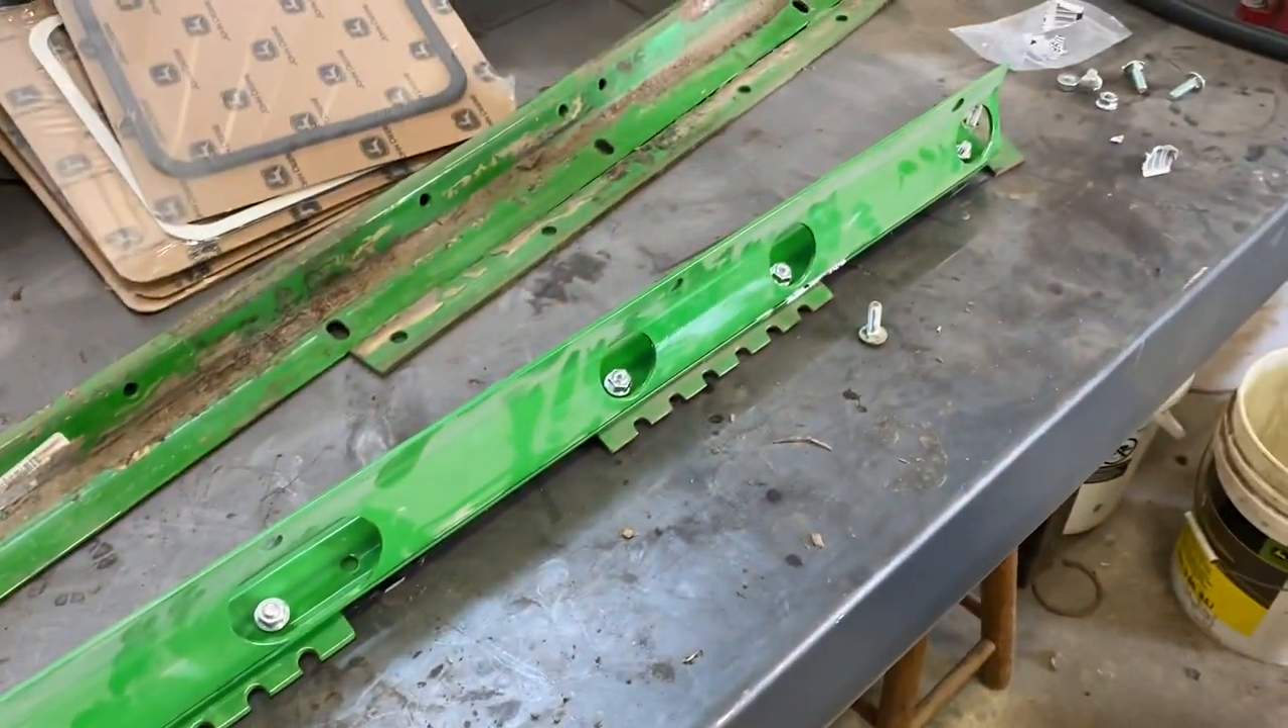Okay, we've got our new strip here. We've got all our bolts started.